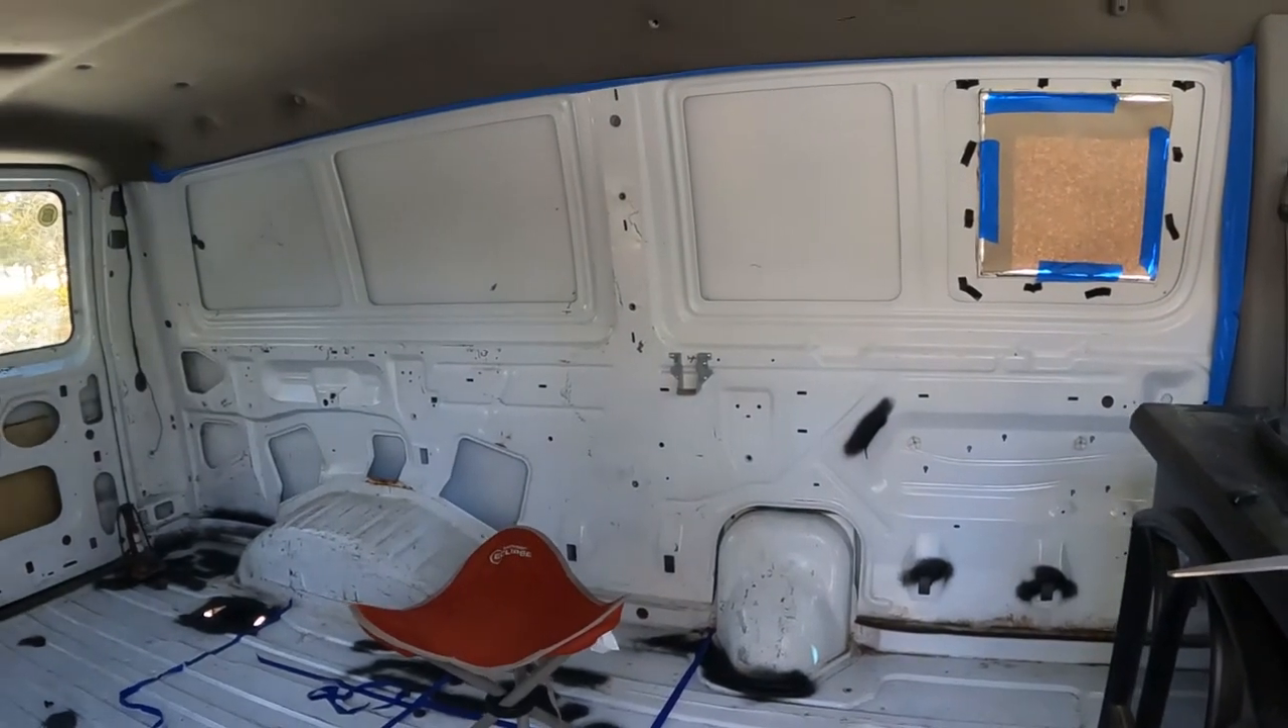The panels are off everything's clean i taped the edges.